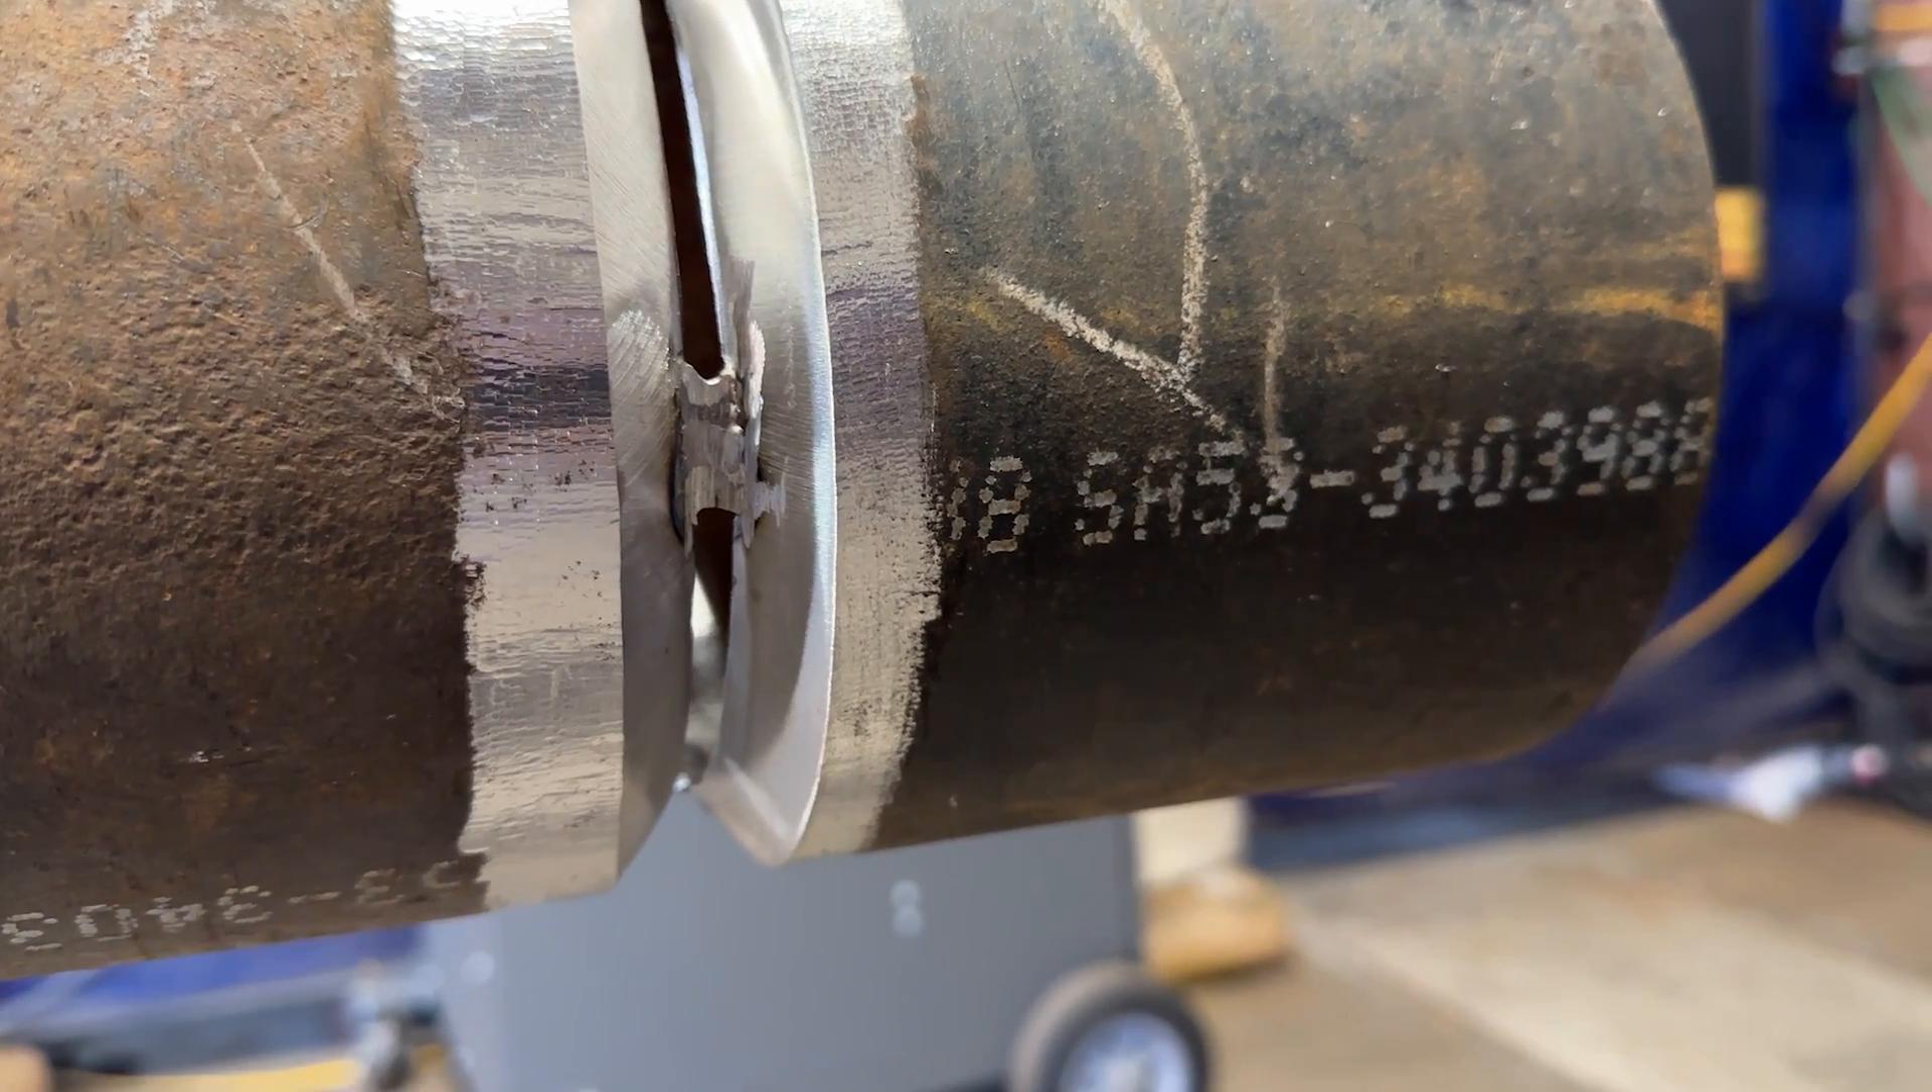Now we got the pipe tacked up we've got in the 5g position where it's running horizontal with the ground right so we've got a nice fit up we've got everything cleaned up.